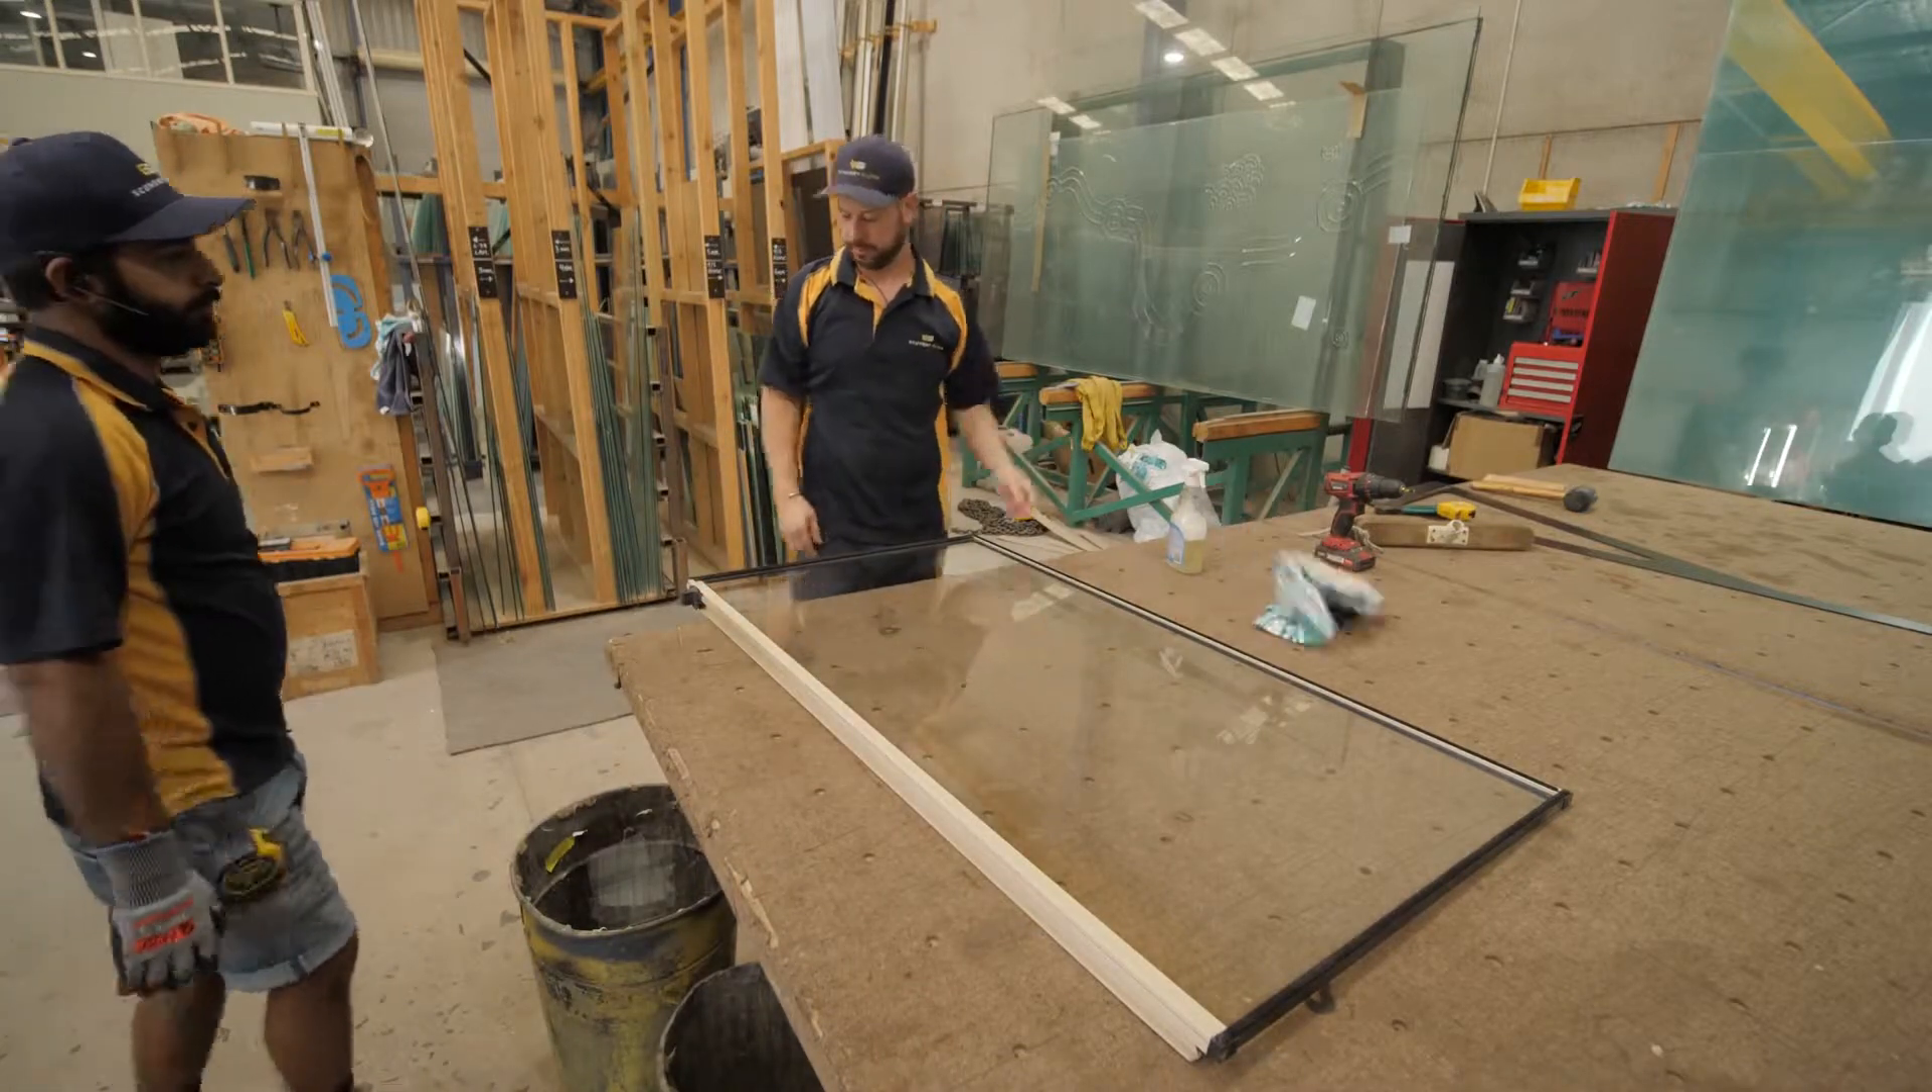So the window is reglazed and now we're just gonna mark it and rack it.